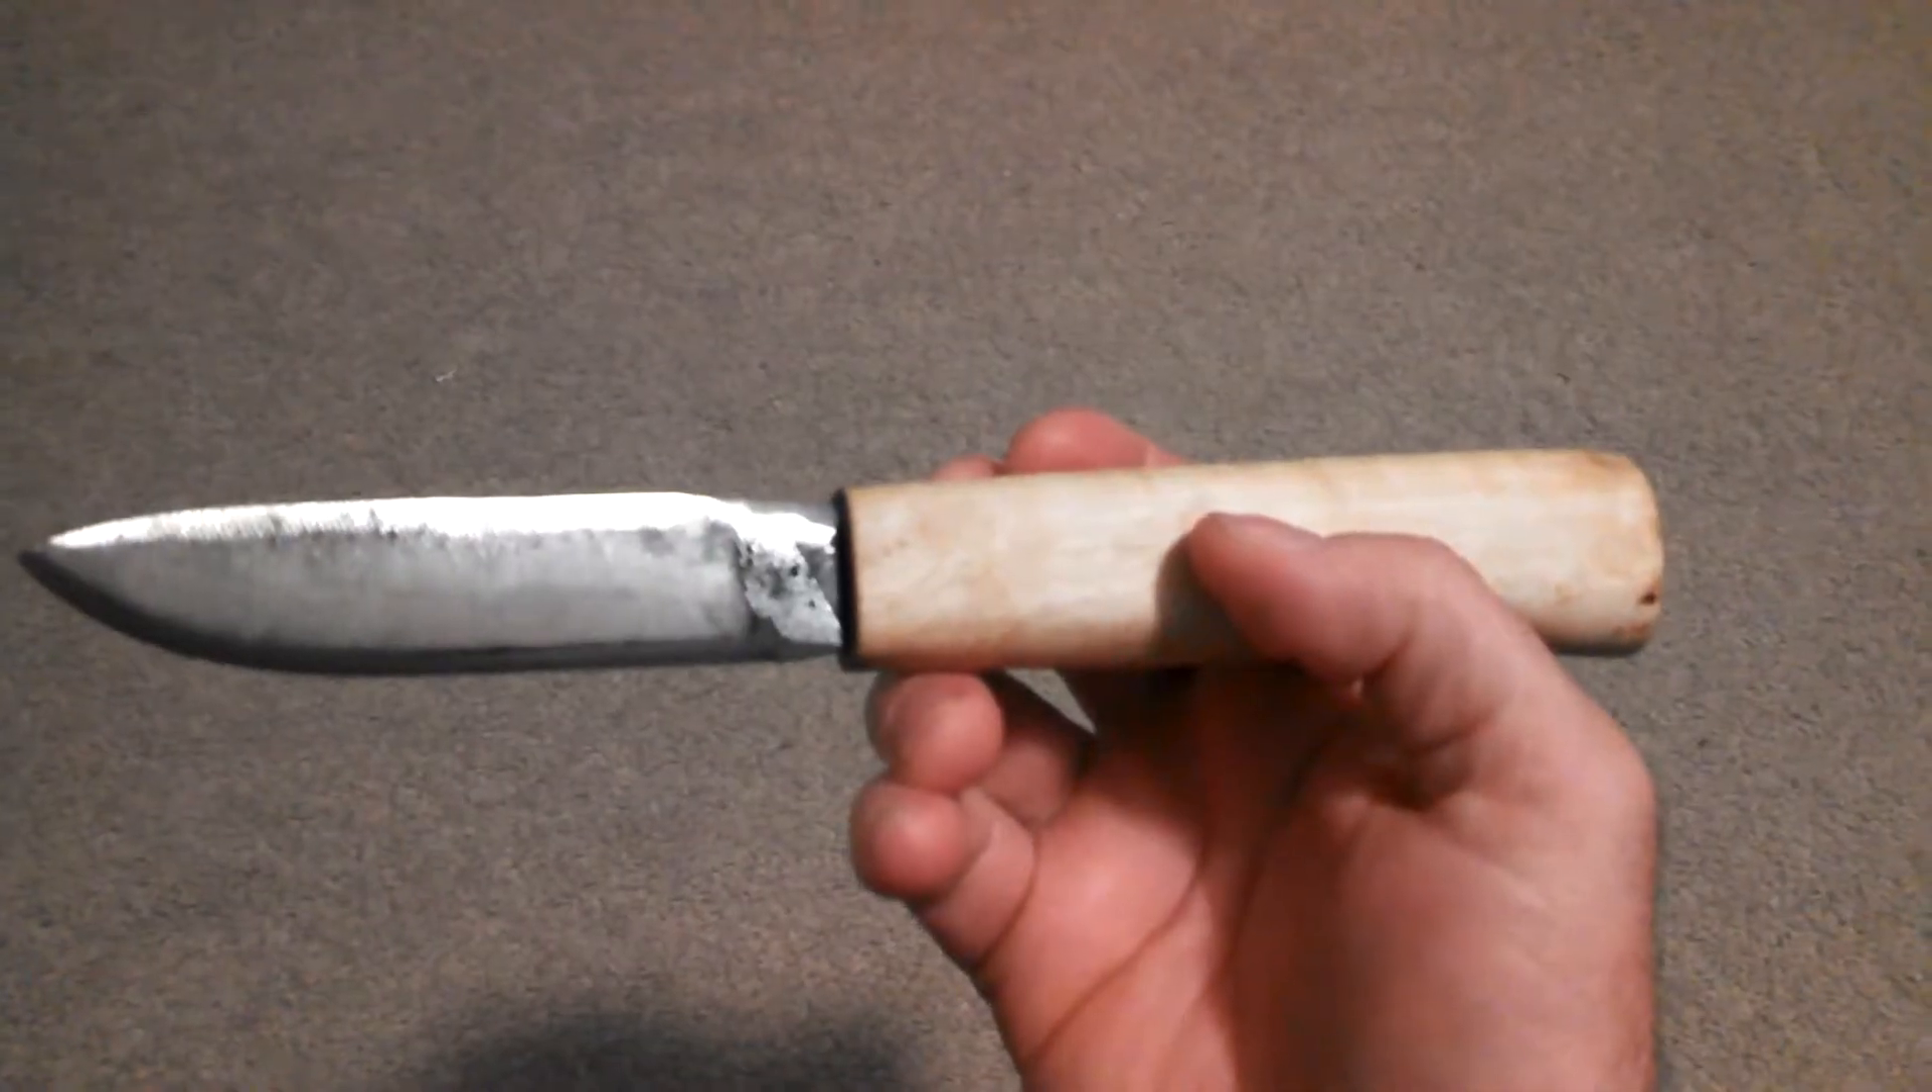The handle's a little bit big maybe for the blade.